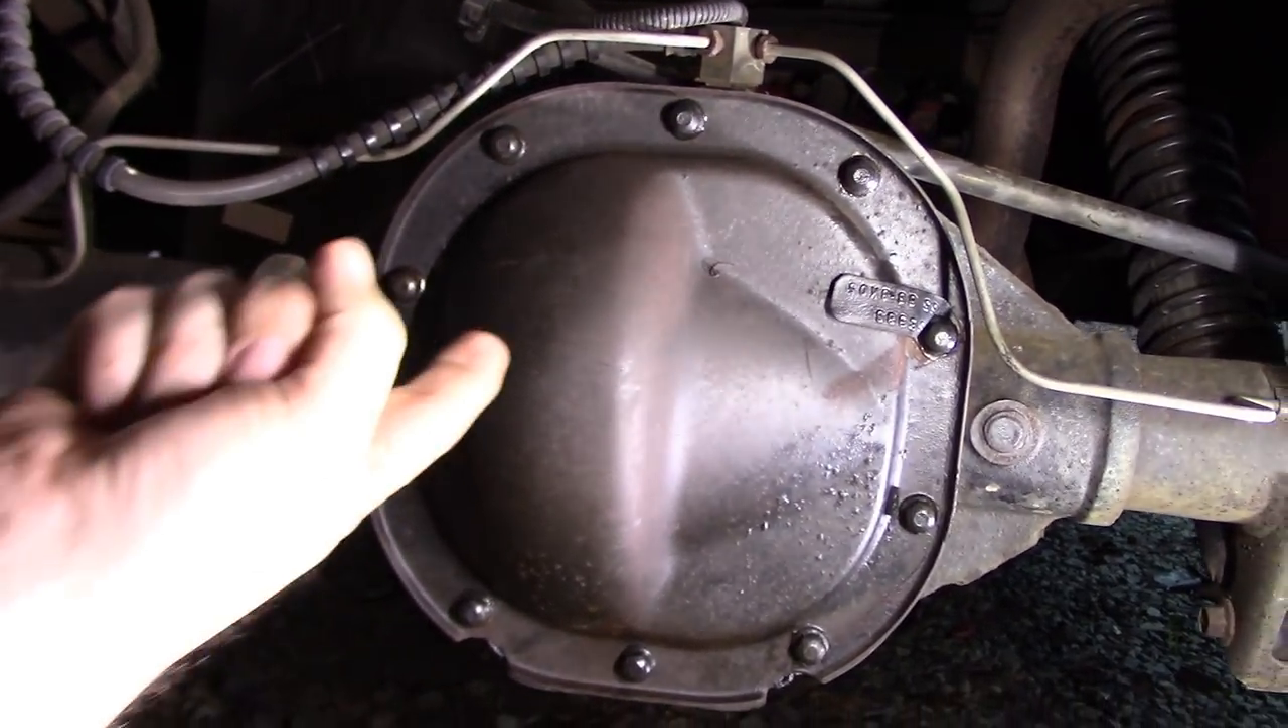I think i've got everything buttoned up now now i've put the uh plate back on.